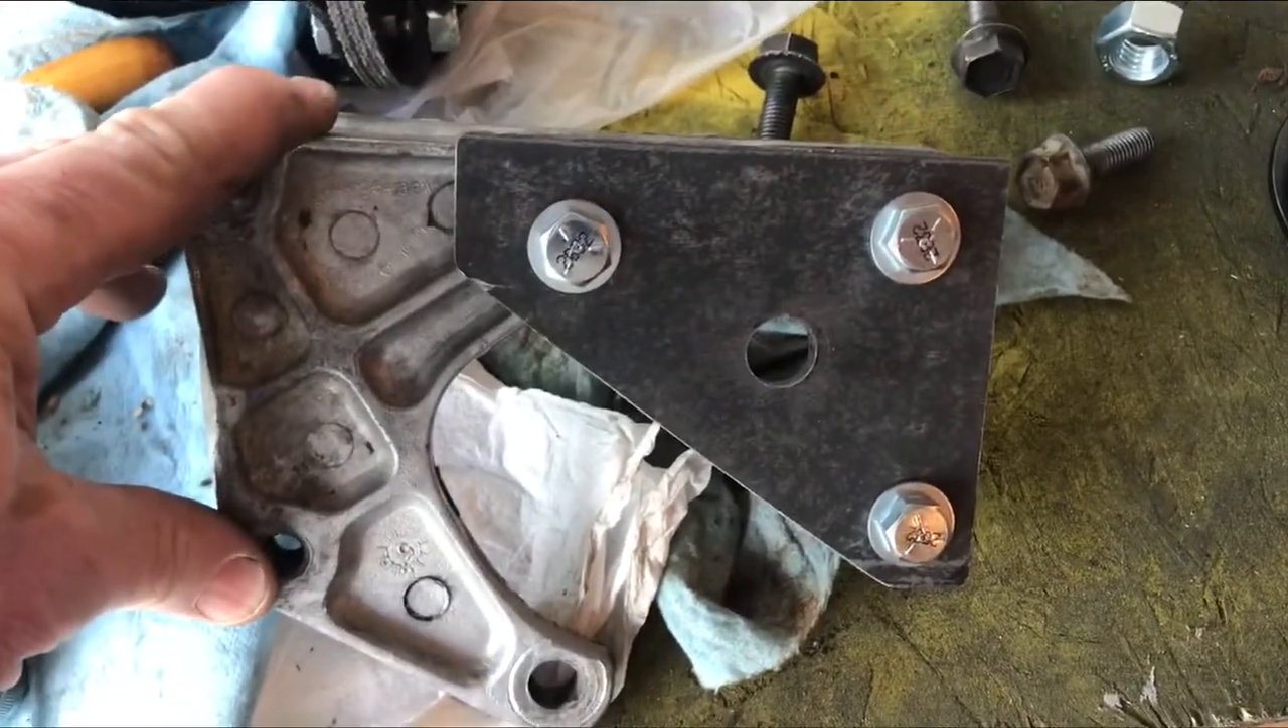My new fabricated bracket is sitting here on the power steering the old power steering pump bracket and it's all it all lines up well.